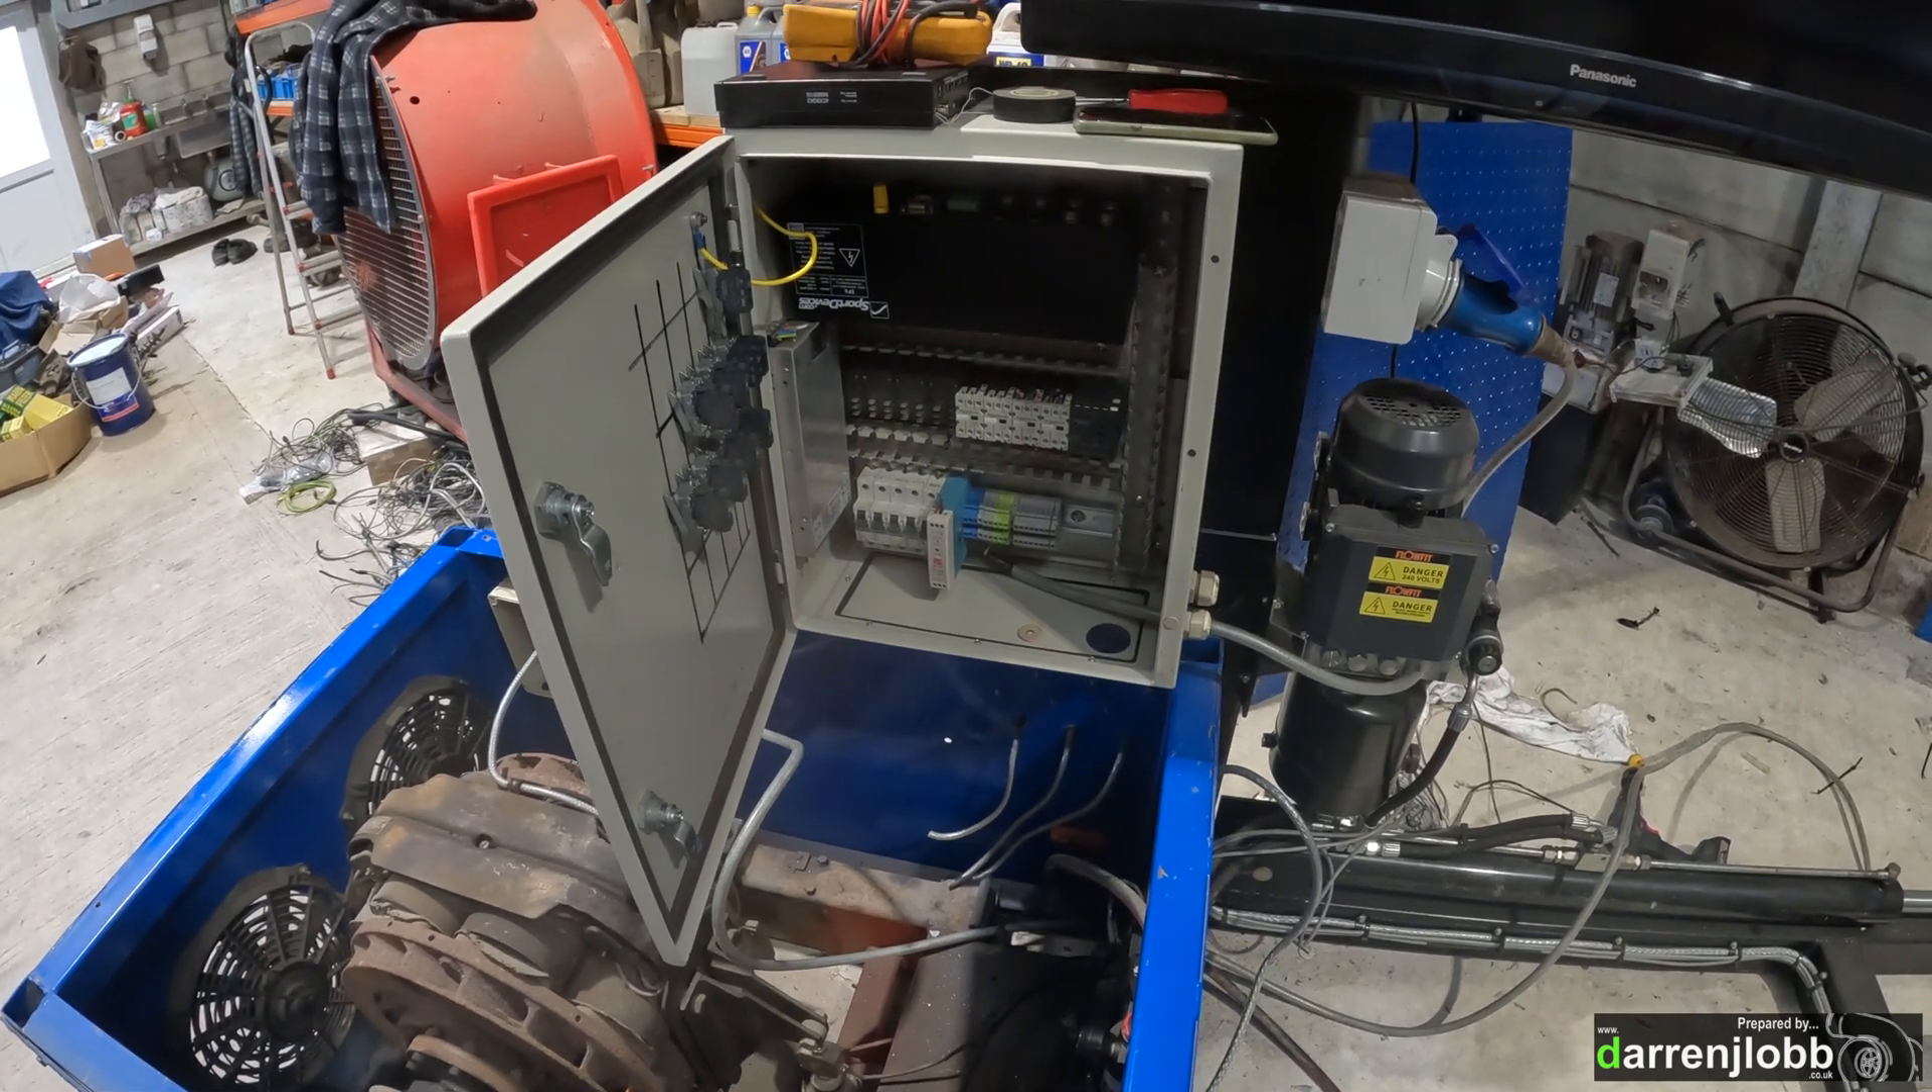Right okay guys um you can see we've got the control box mounted on the frame of the dyno now.